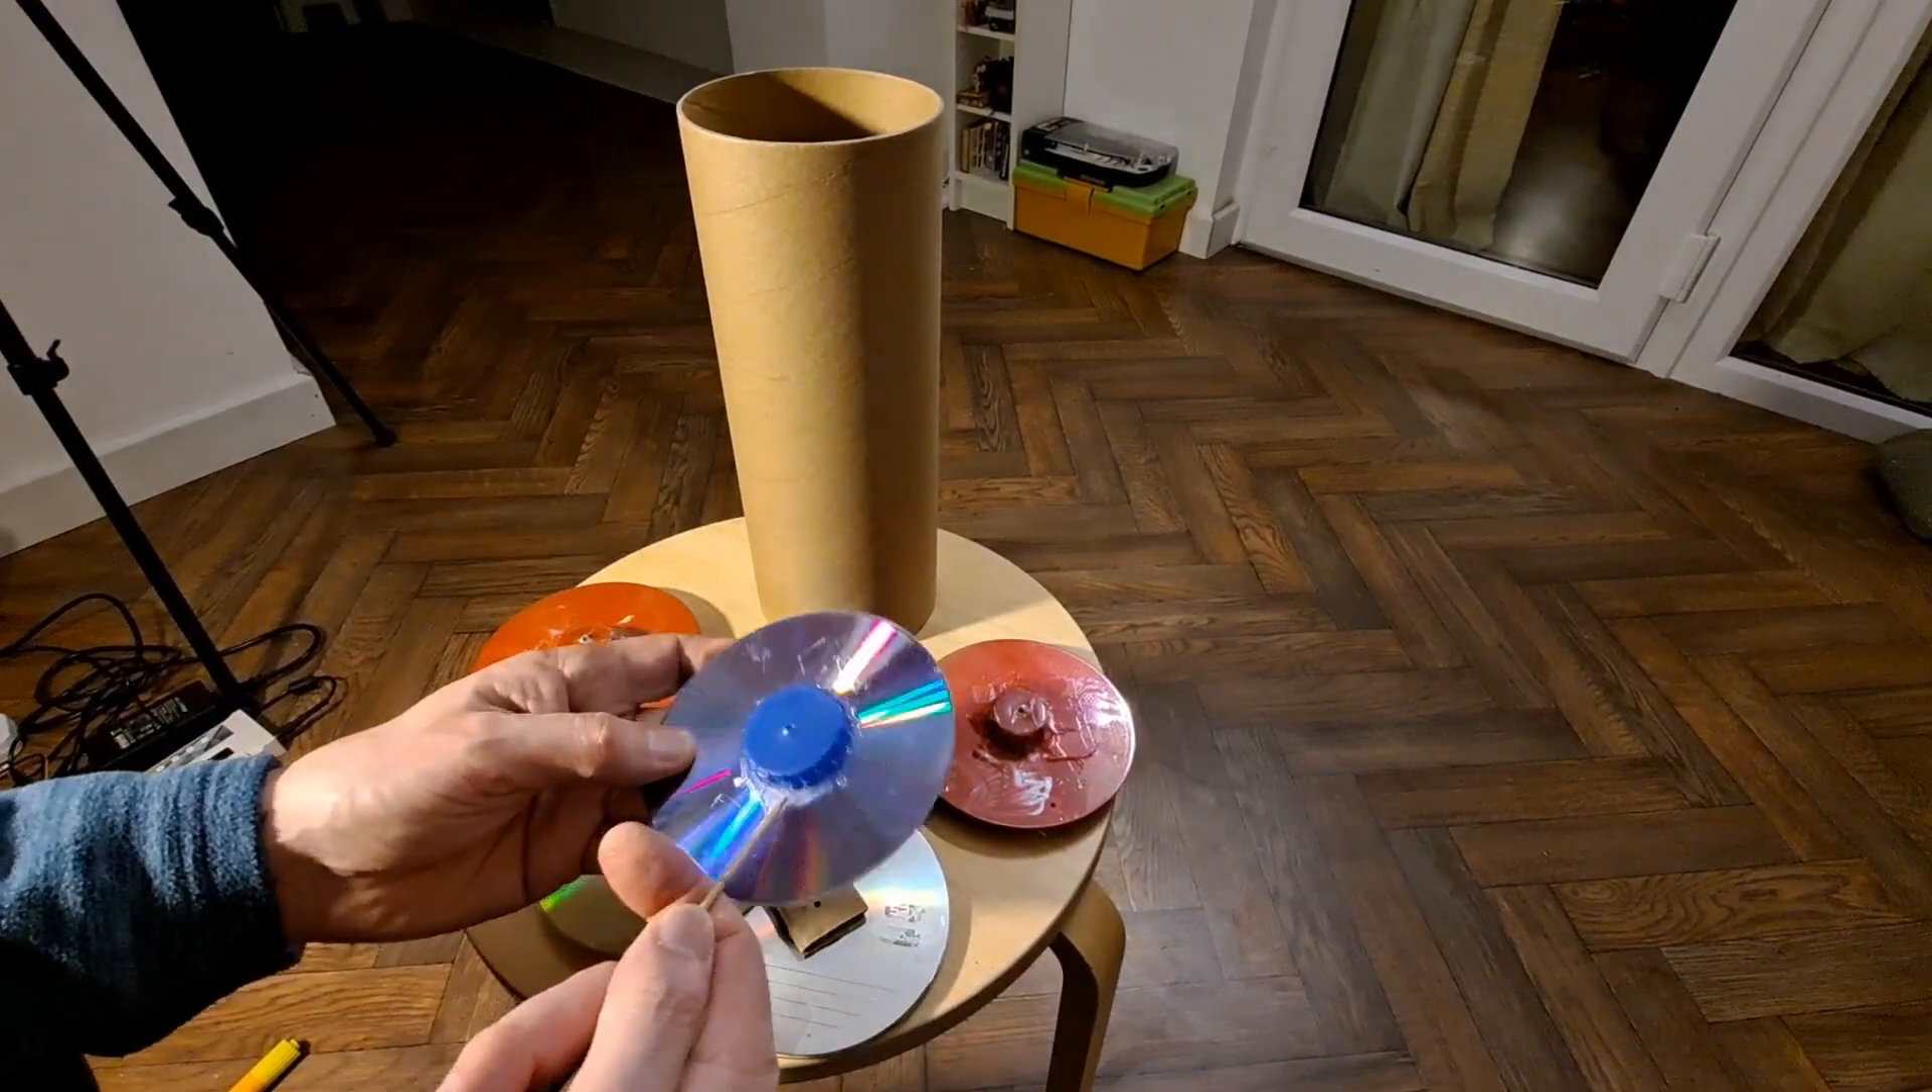Those are bottle tops that have been hot glued in place.